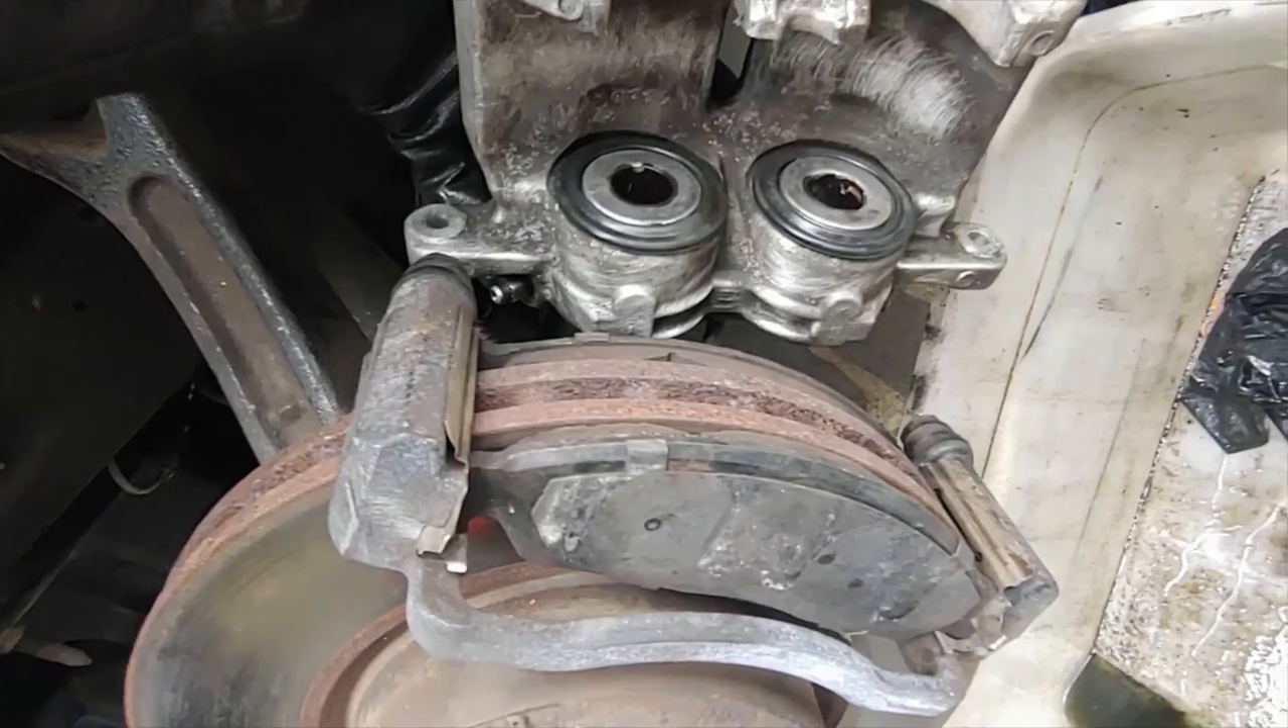So these both of the pistons are now done and they are inside the calipers.